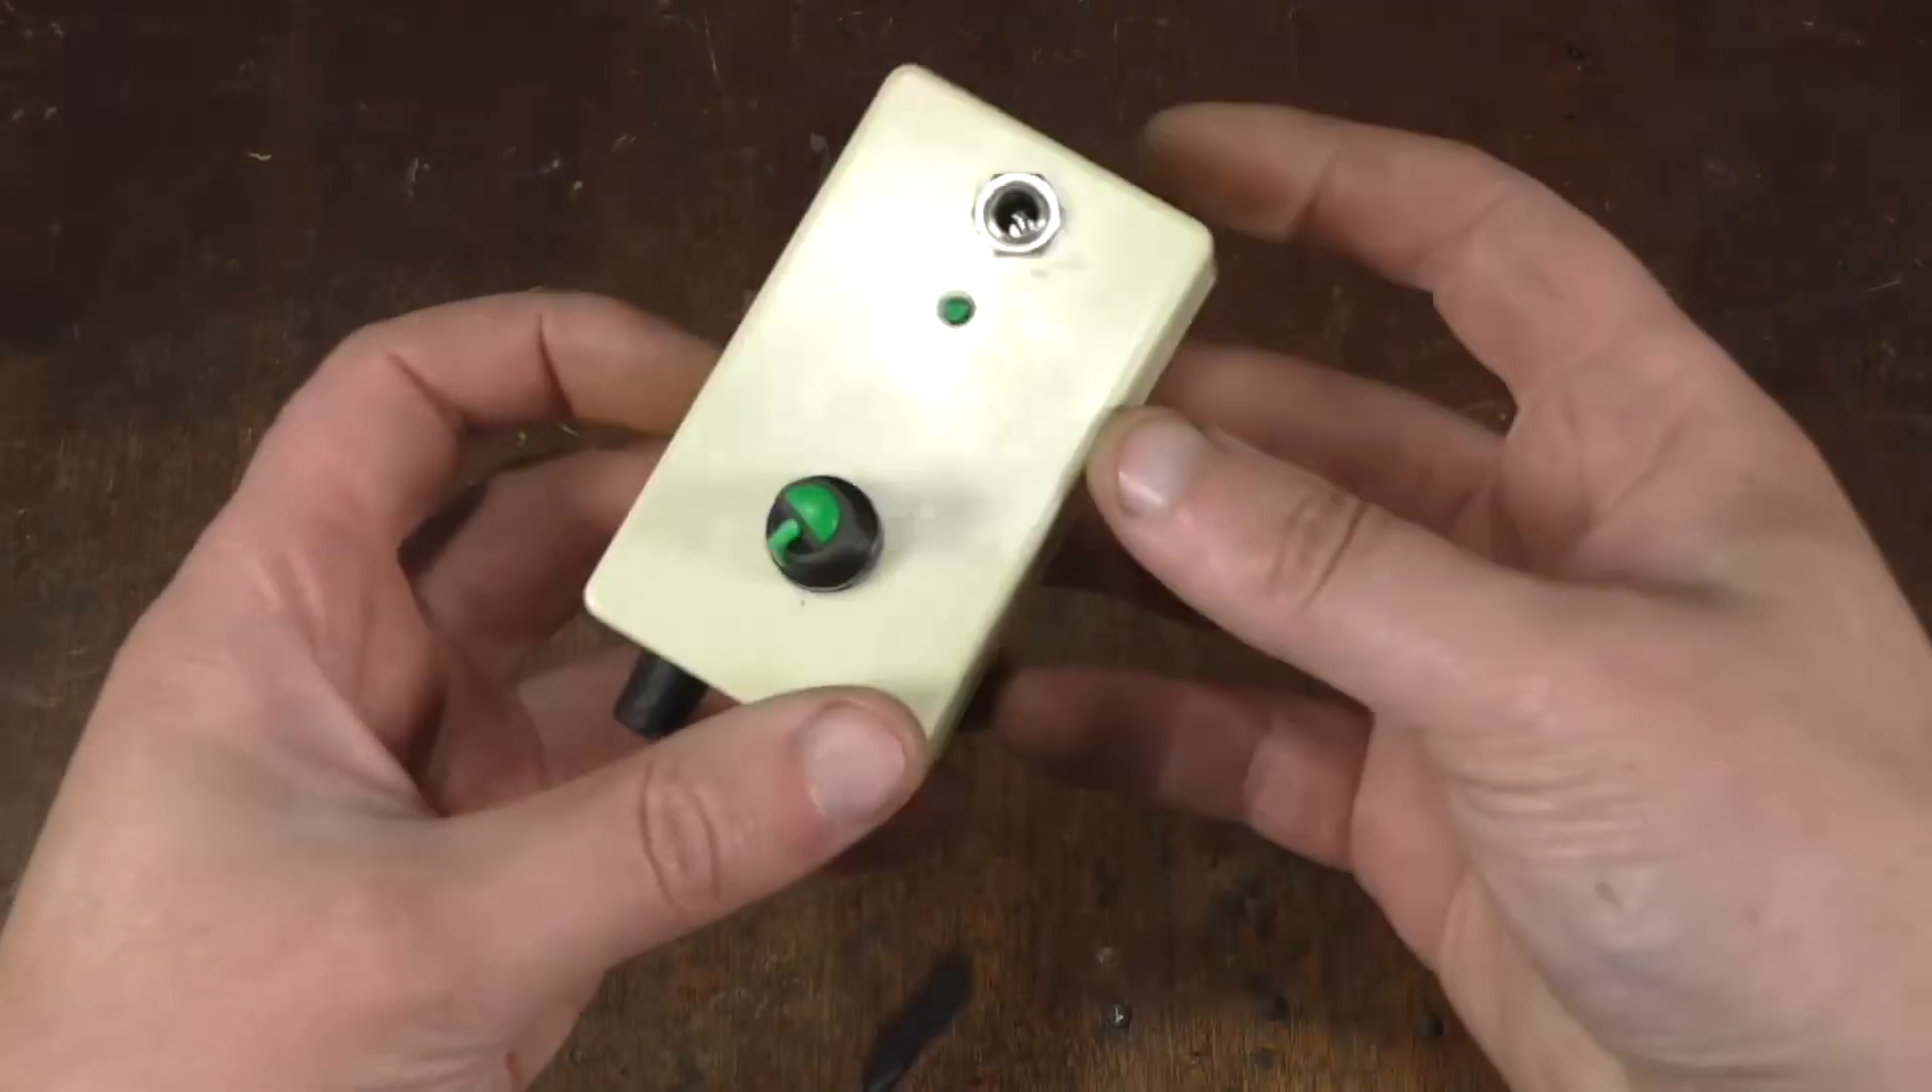We put the knob on the variable resistor and the do -it-yourself project is finished.